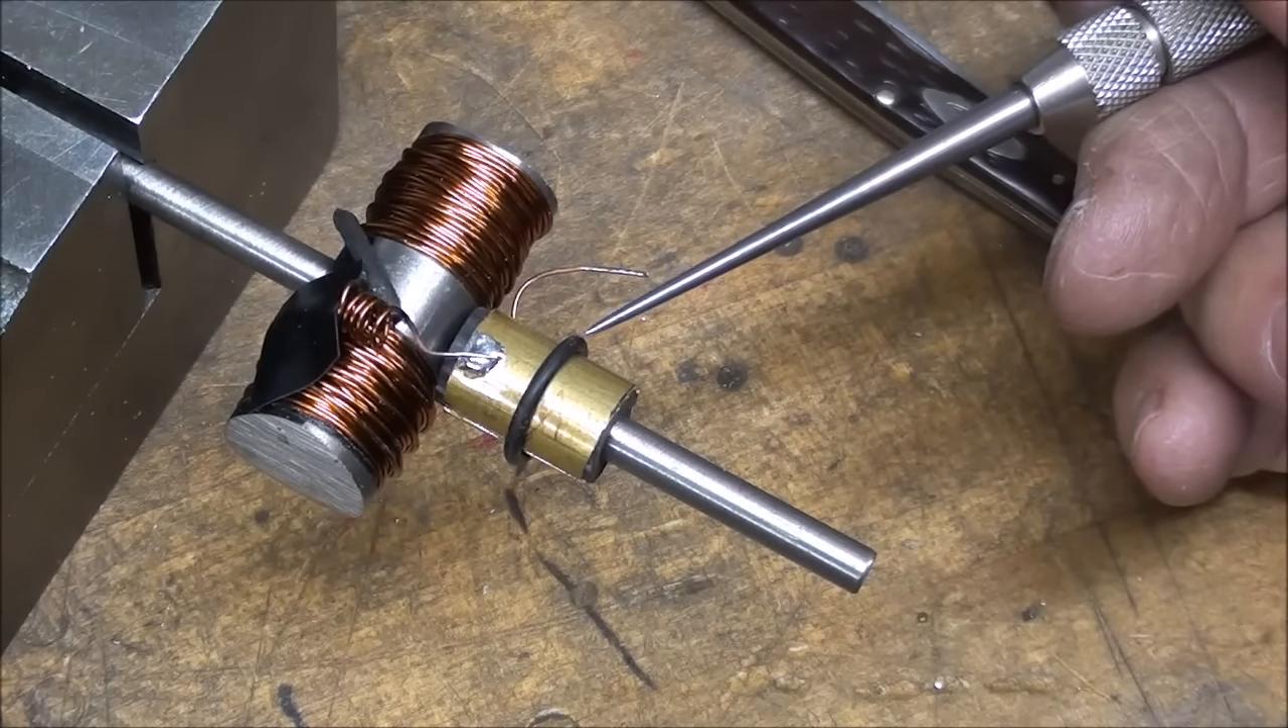Now, notice I have the commutator in place, held with a singular O-ring.